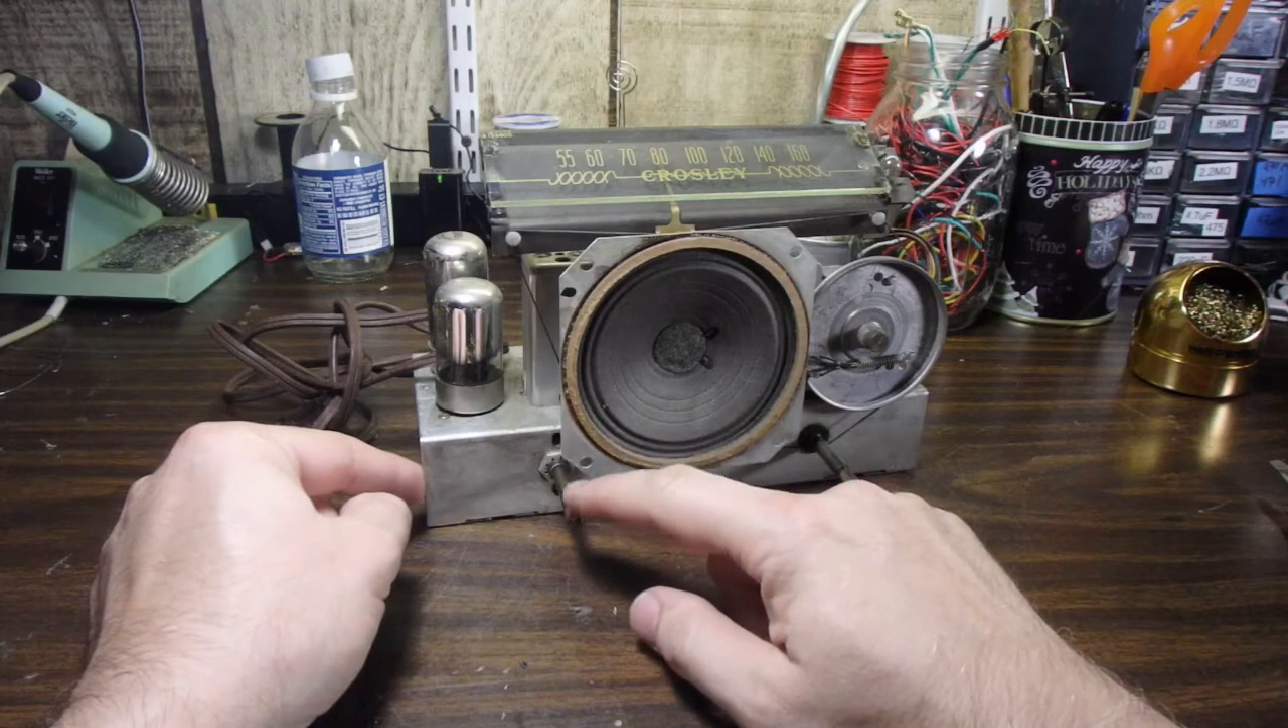So here we have the radio chassis out of the enclosure pretty standard all-american 5 radio speakers in really good condition we're not going to touch that.